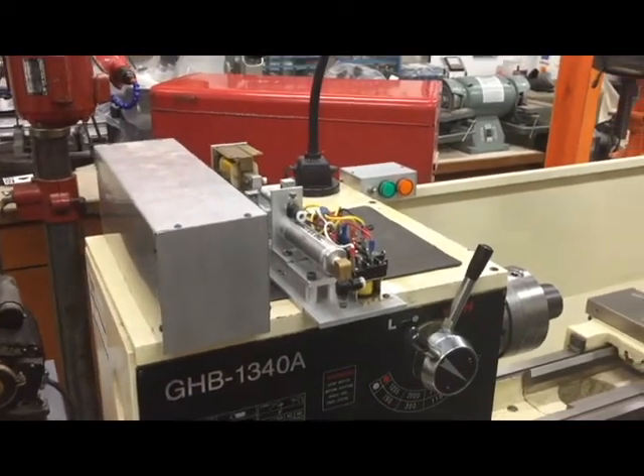Well now I have taken the aluminum box that contains all the mechanism brought it up put it on top the headstock taken the cover off.